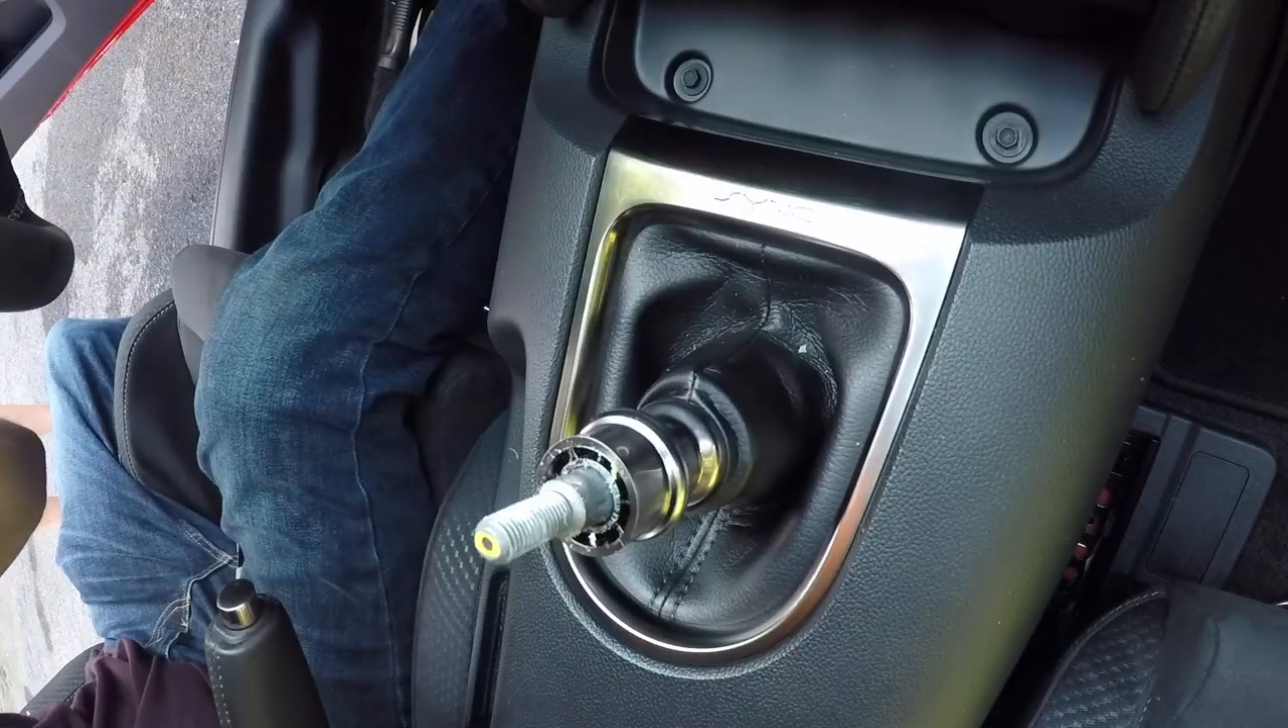Okay, knob is off, and you can see that there is Loctite used from the factory.